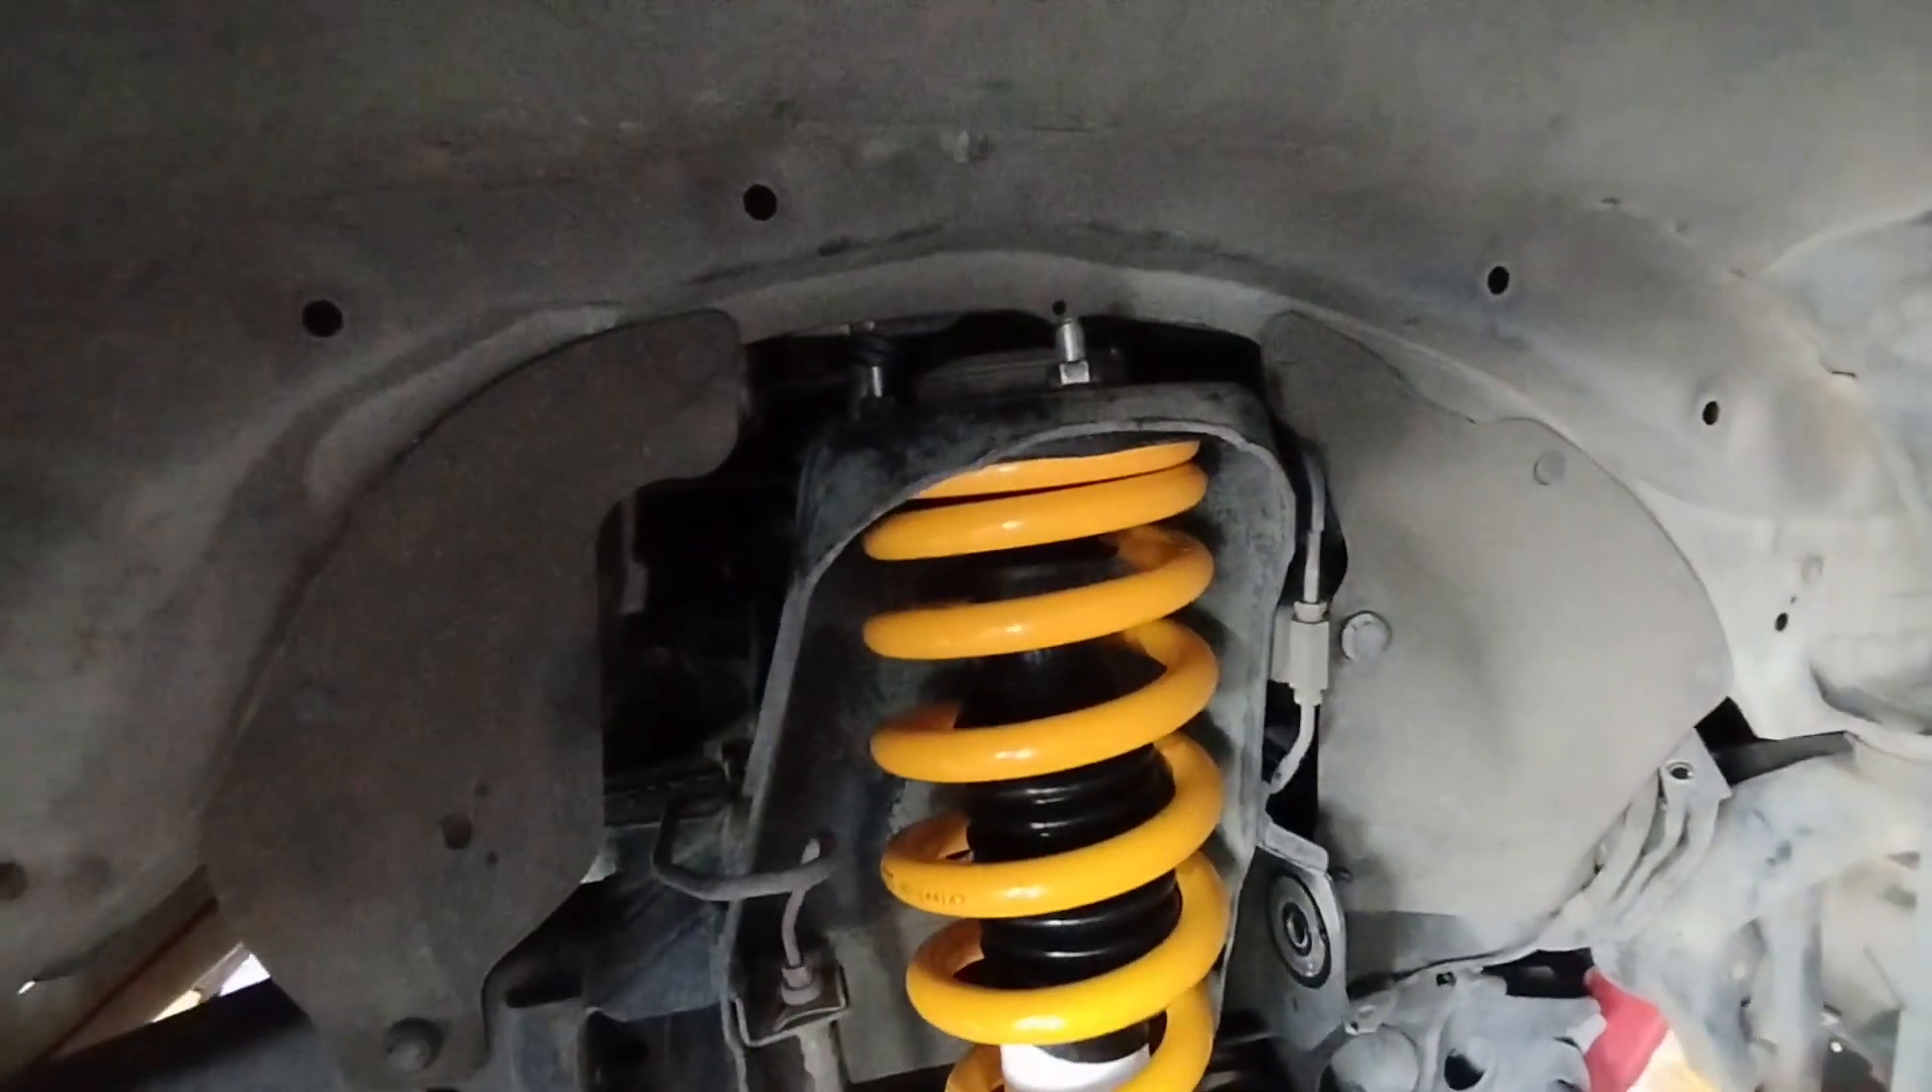So eto na nakabit na natin Yung bago nitong suspension Rindemax at Kingspring Na coil spring.